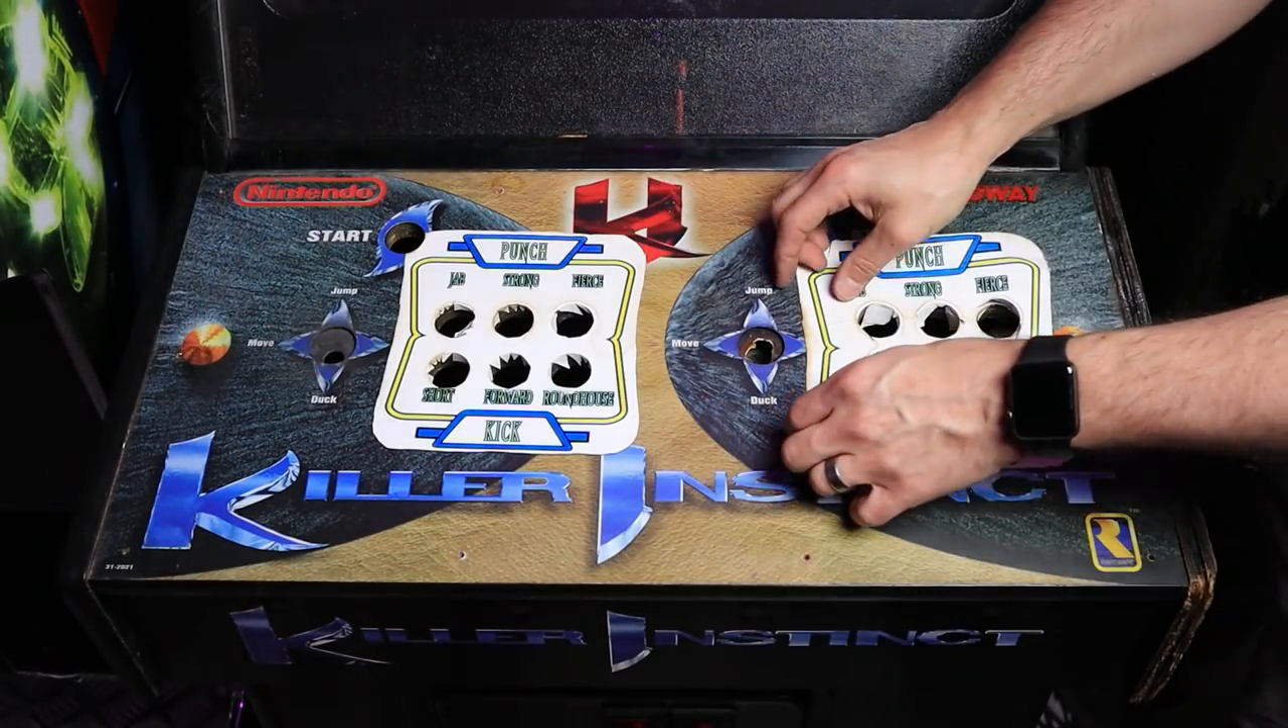All right, so we got all the buttons and the joysticks off, and like I said, I think we might be able to salvage, which I'm stoked about.